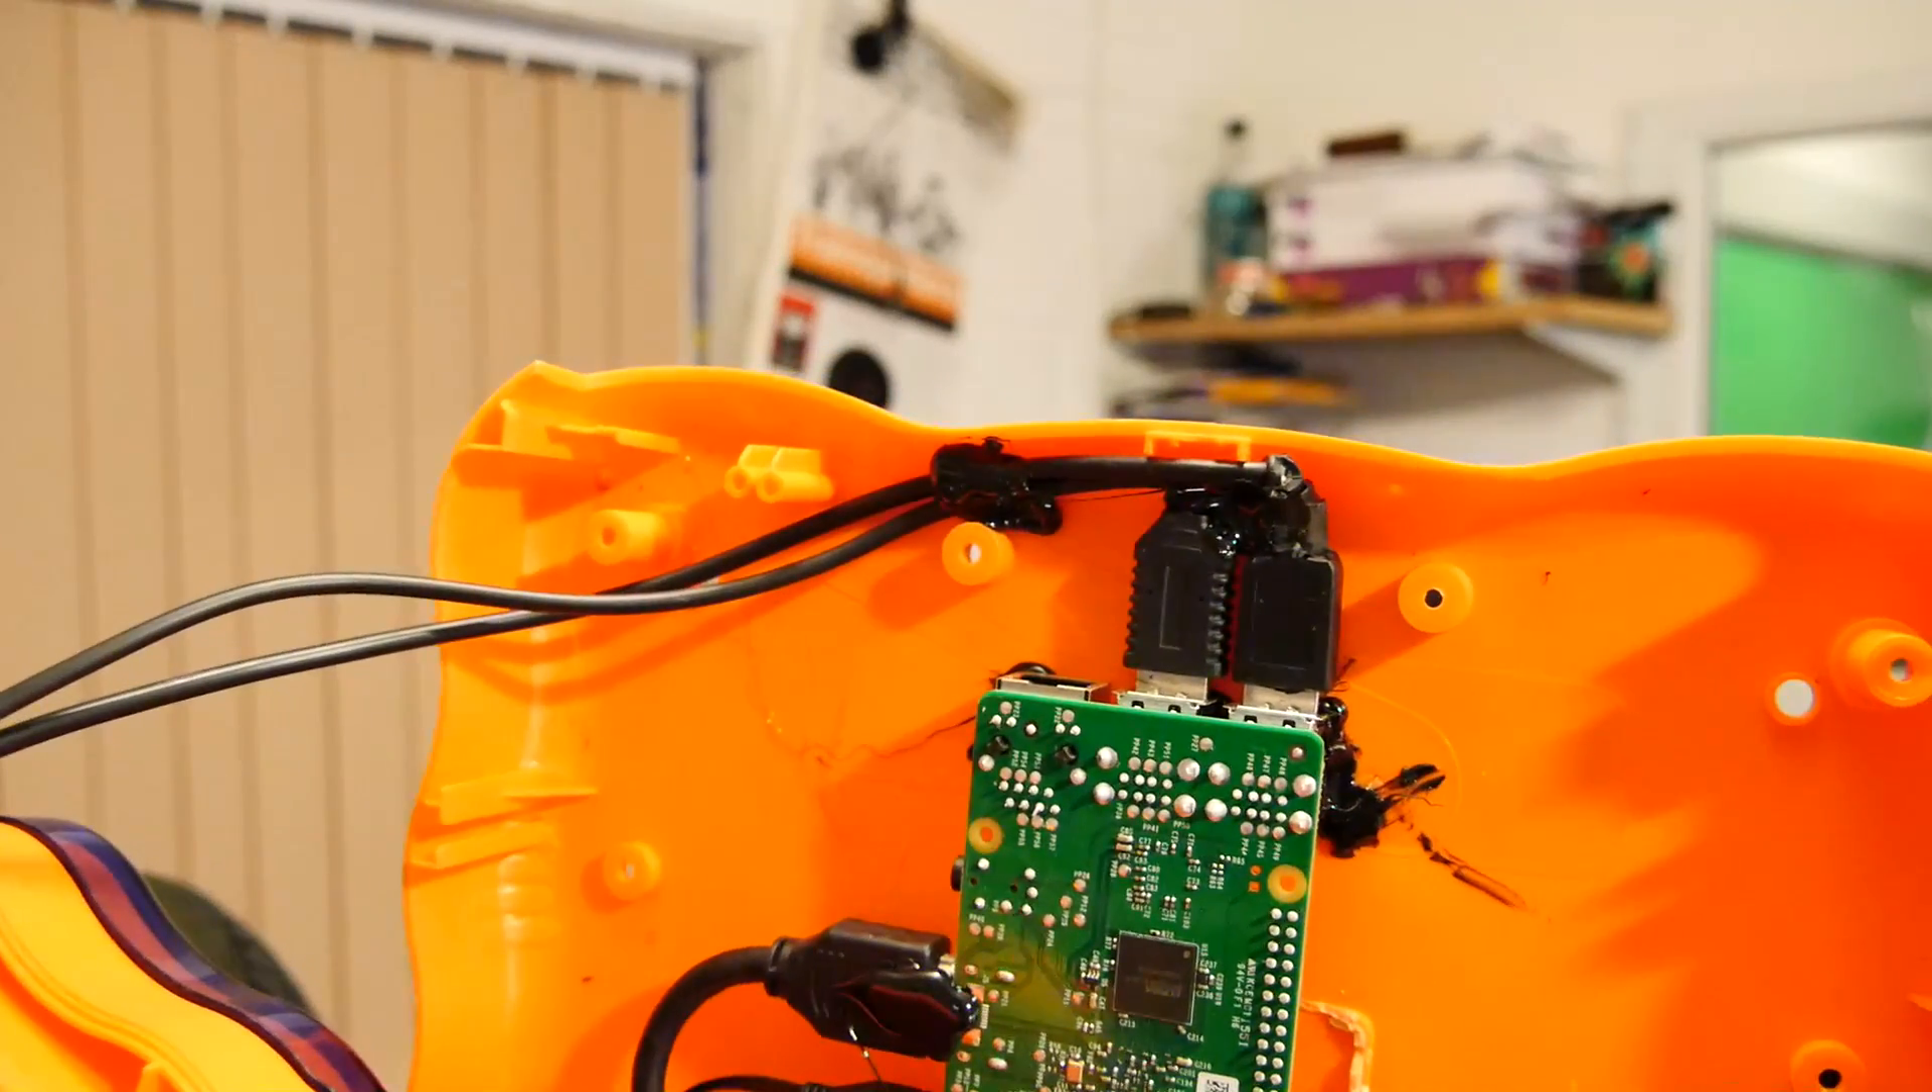Finally the Raspberry Pi is mounted, and you can see now at the top of the screen two new USB ports that have been kind of hot glued in to some degree.